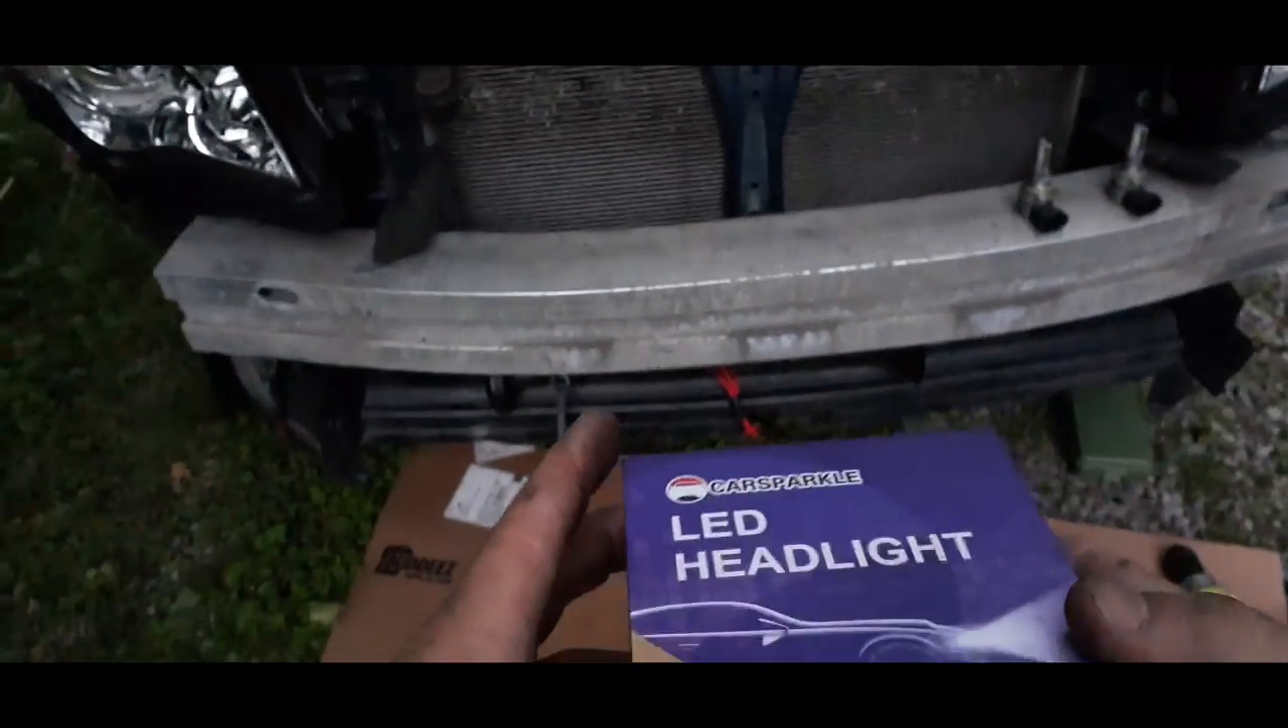Now as you can see I have the front bumper off.